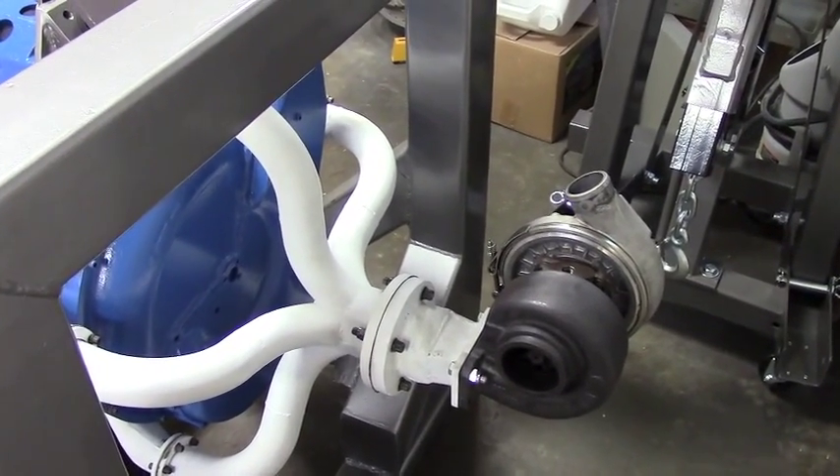And then you got the exhaust section all put together and the turbo that we found to put on this guy.